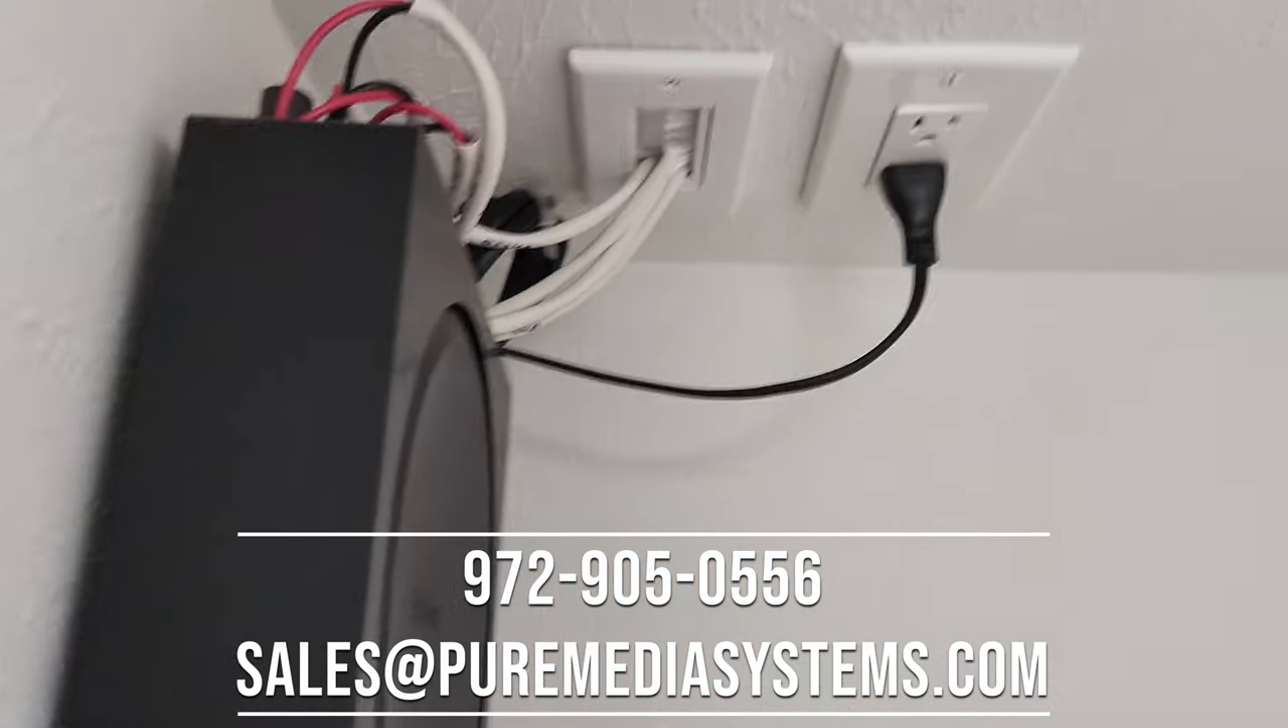But we've got the Sonos amp mounted to the wall. Got the brush plate coming in from the speaker cables.